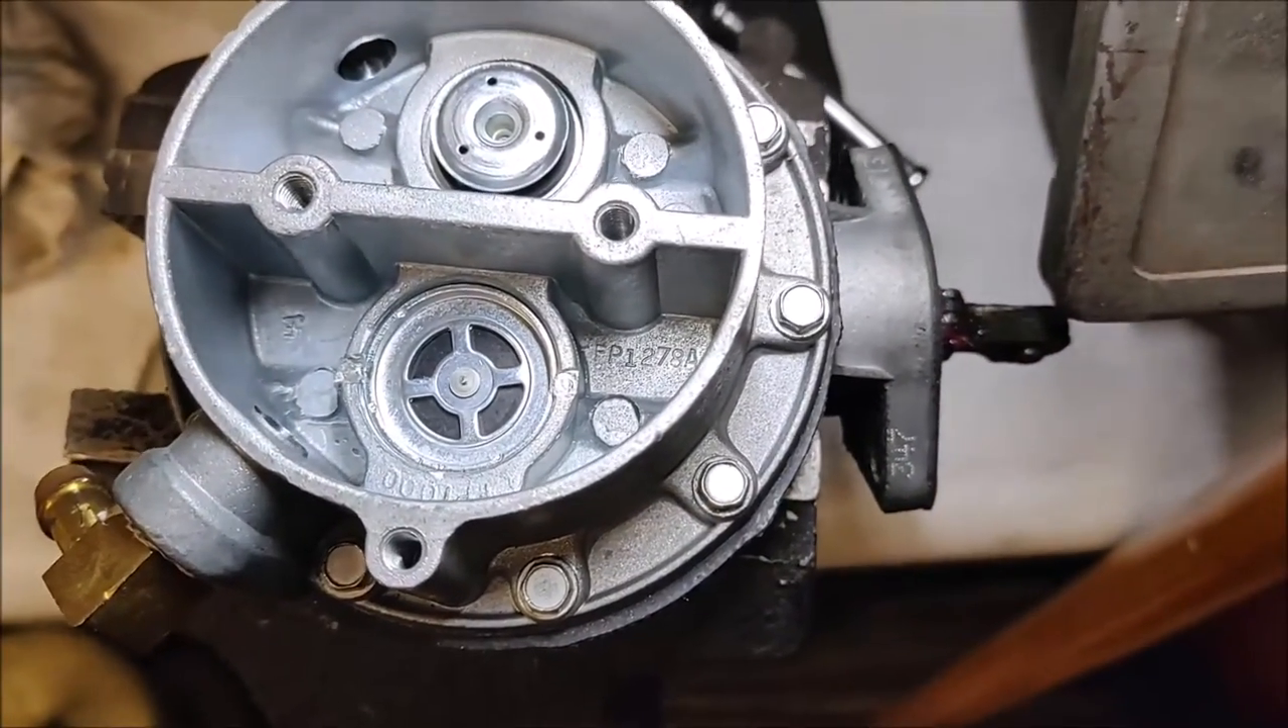We now have the bowl screwed down all the way all the screws are in place.